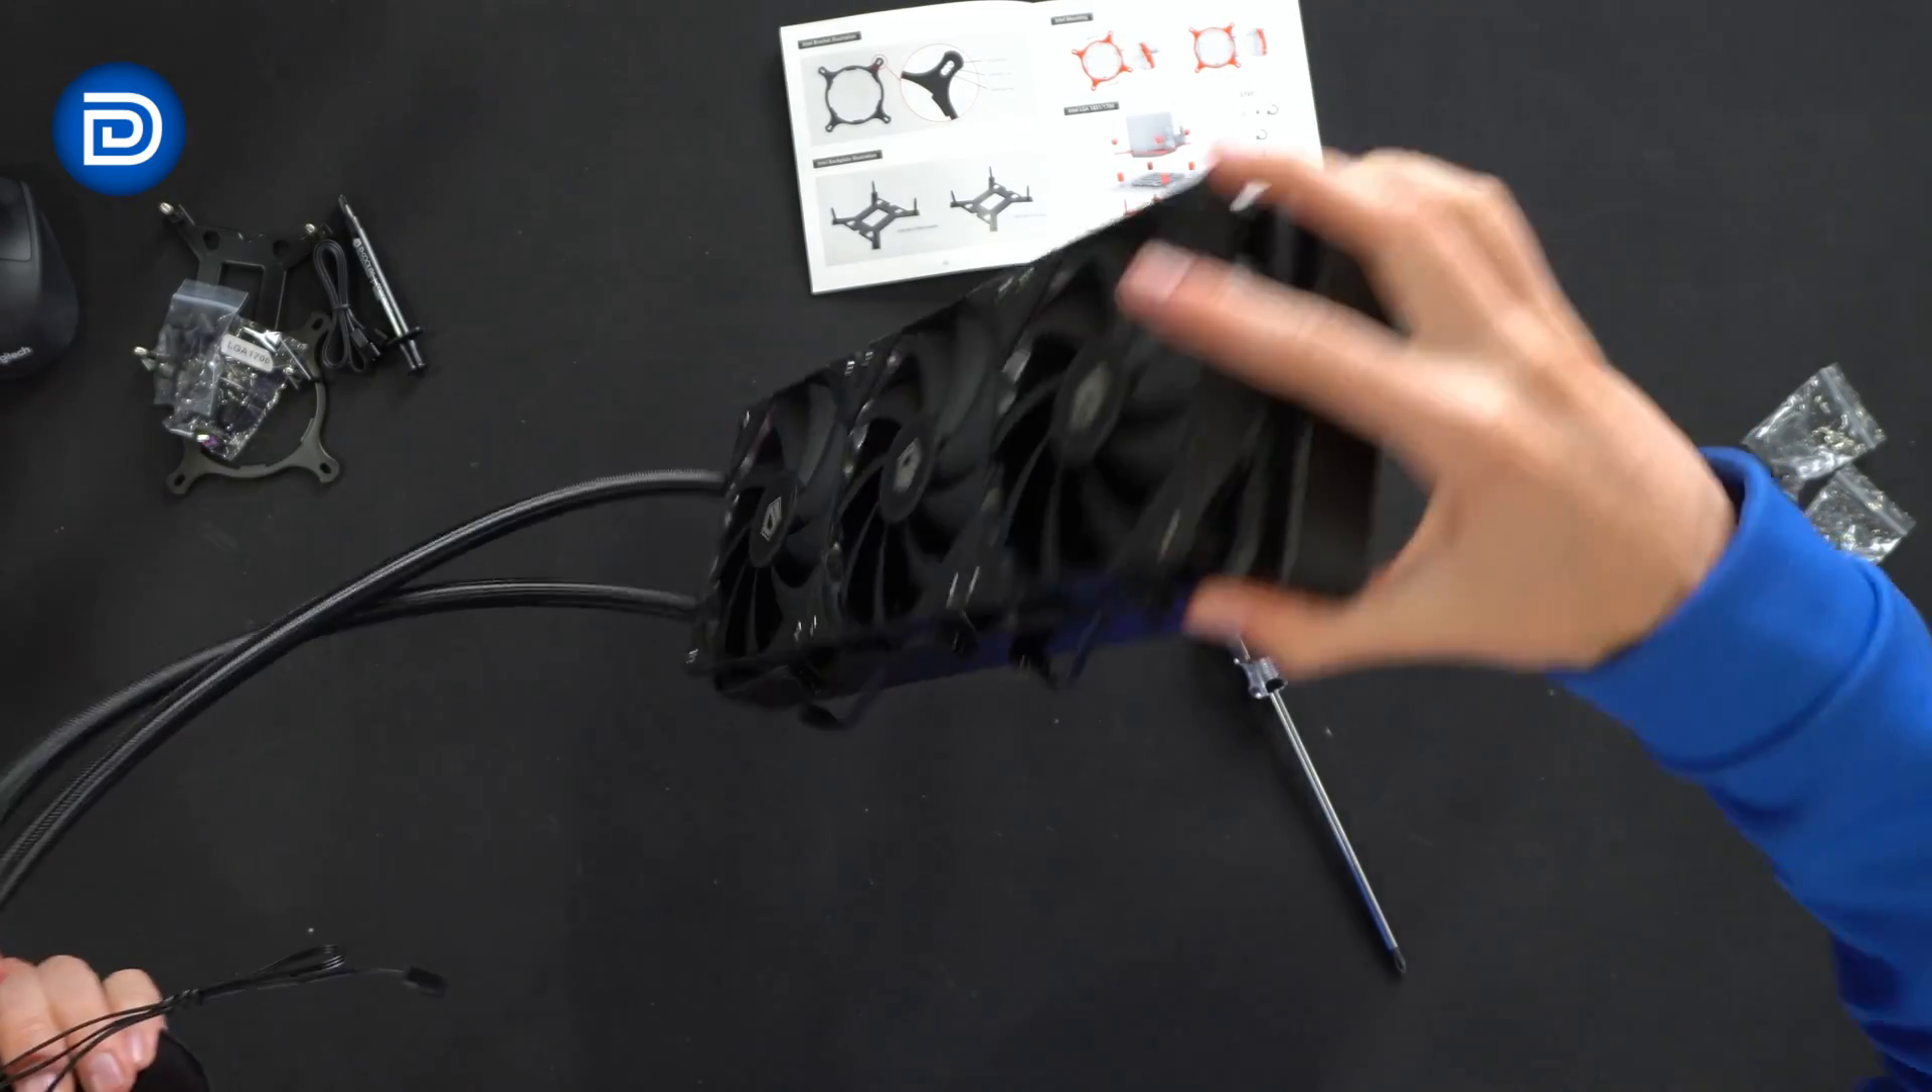All right, we got all three fans installed.